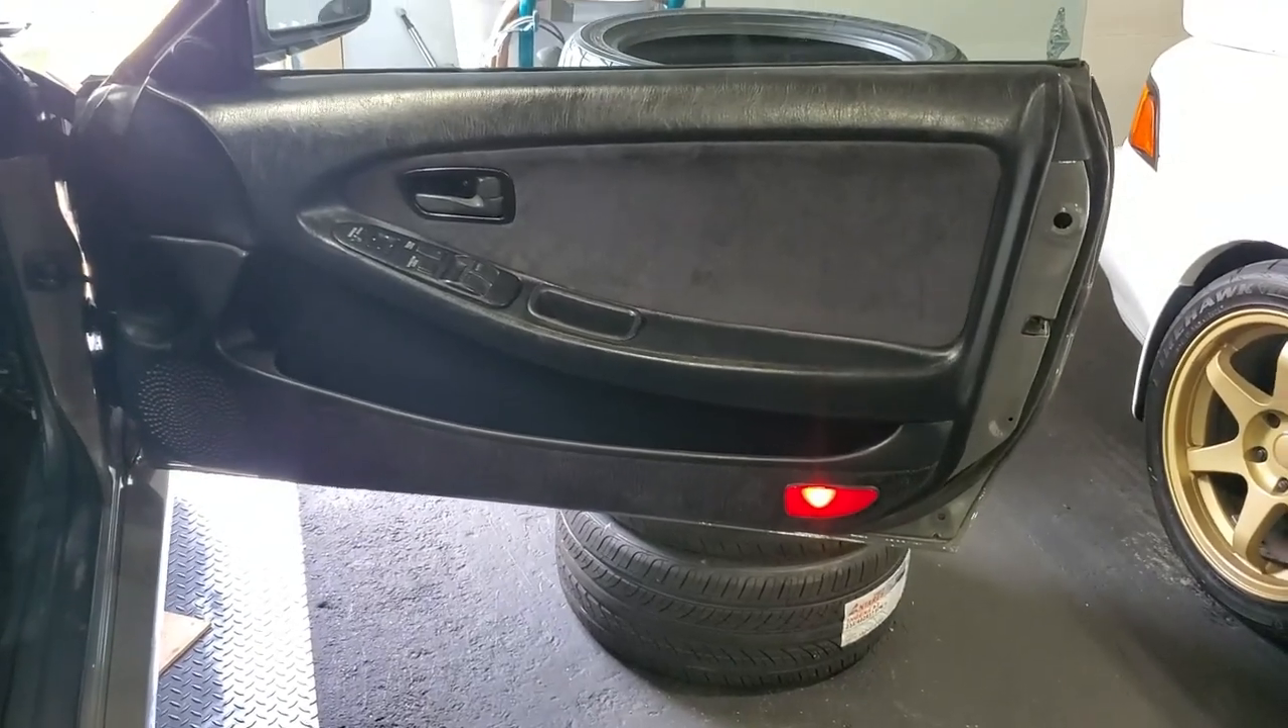So there you have it that is the door fully assembled.